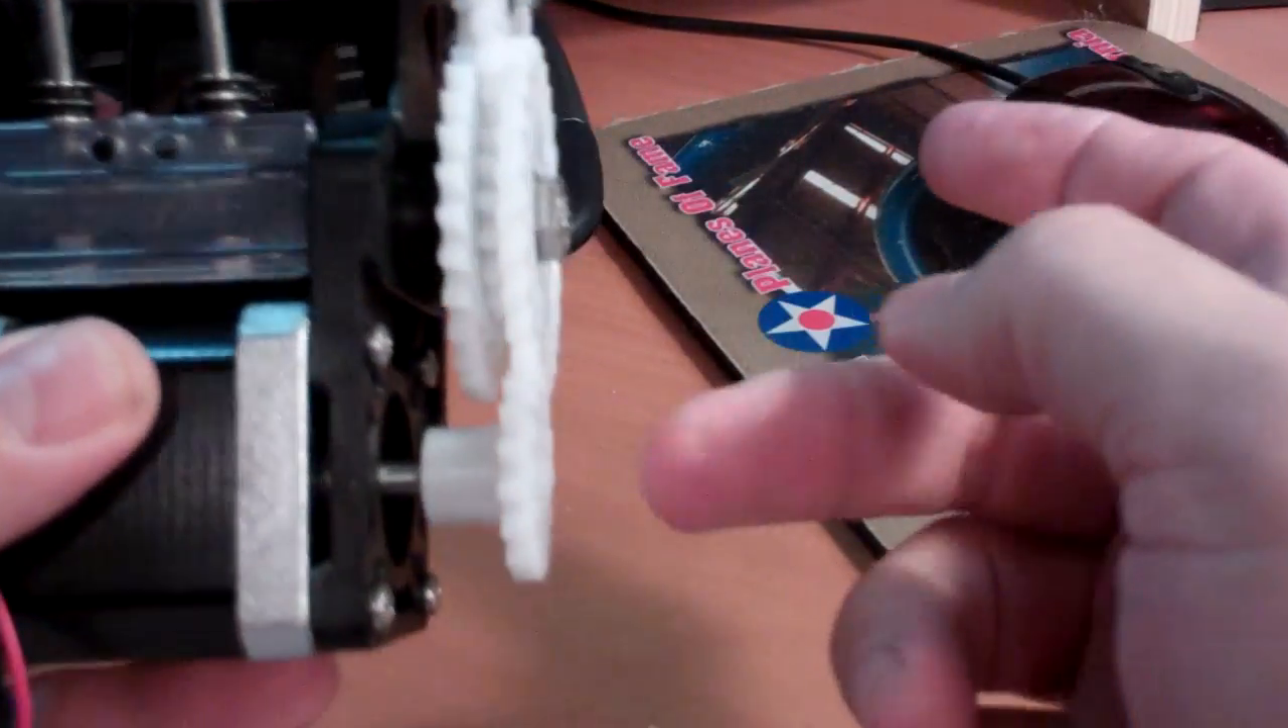I've got the gear on the stepper motor.